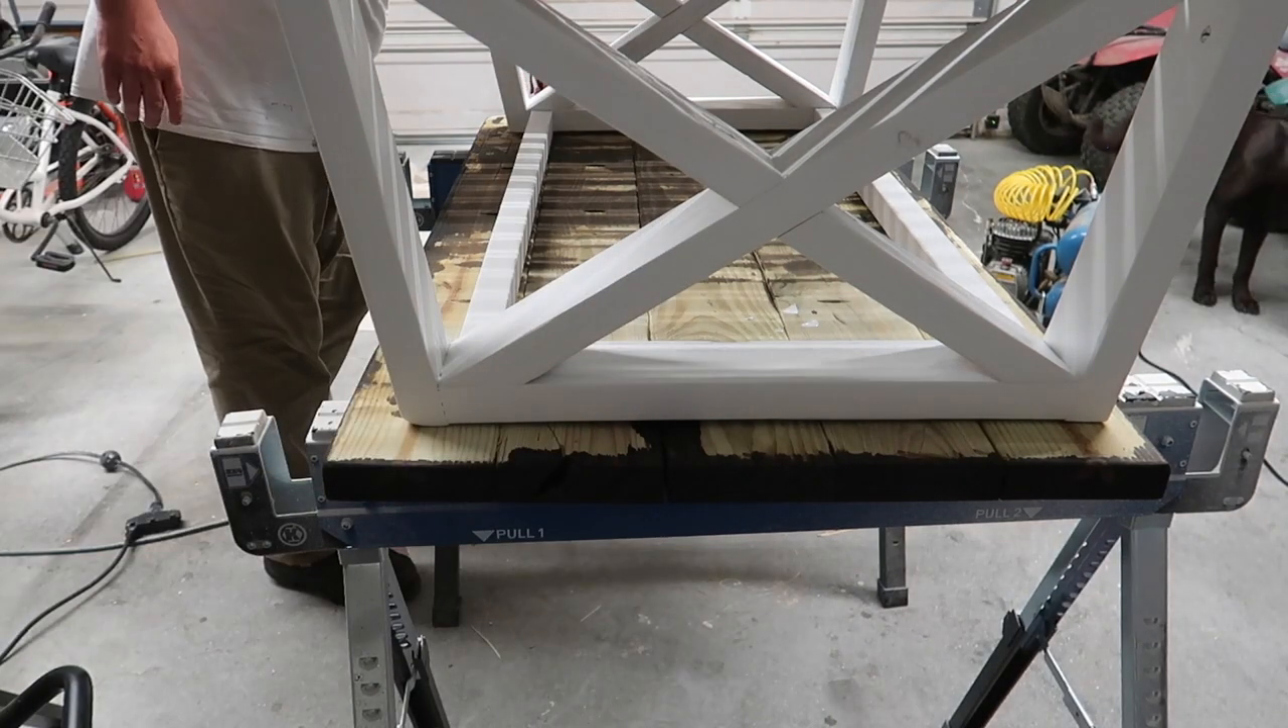Once I did that, I grabbed the skeleton and put it on top of the tabletop upside down as well.